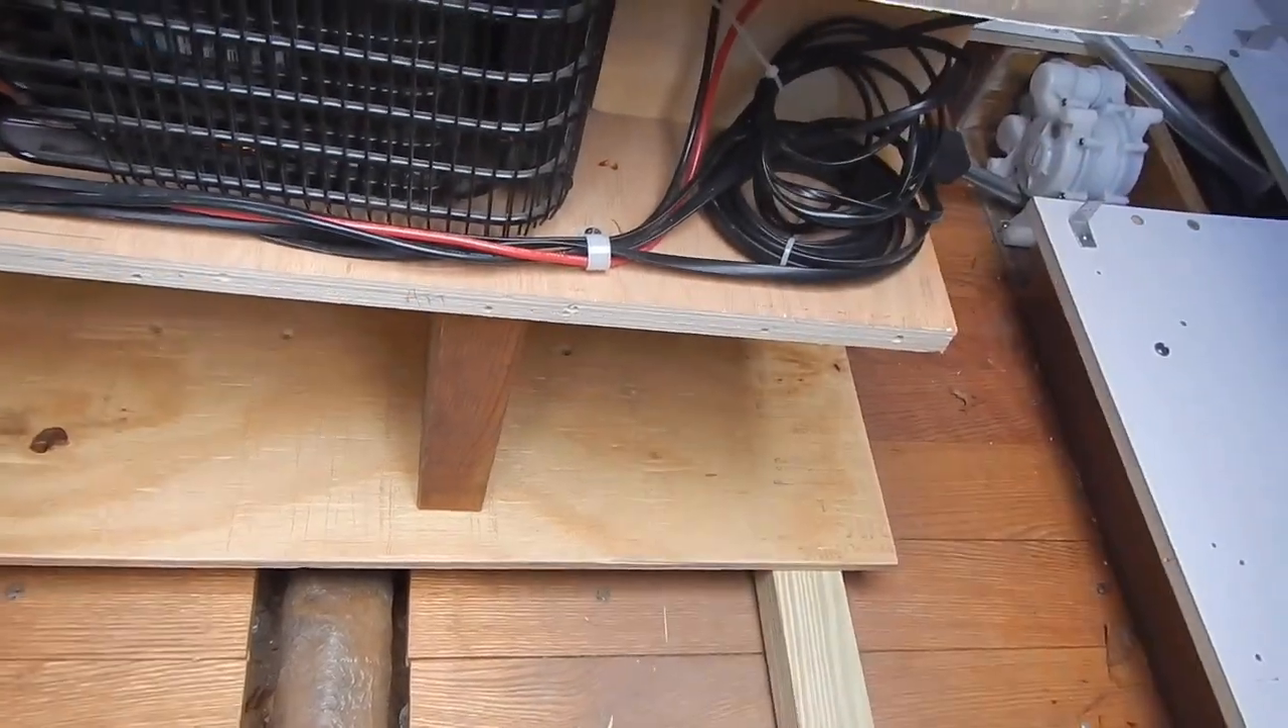So we've got our excess lengths of control wires under control. So we coiled them up here and zip tied them.